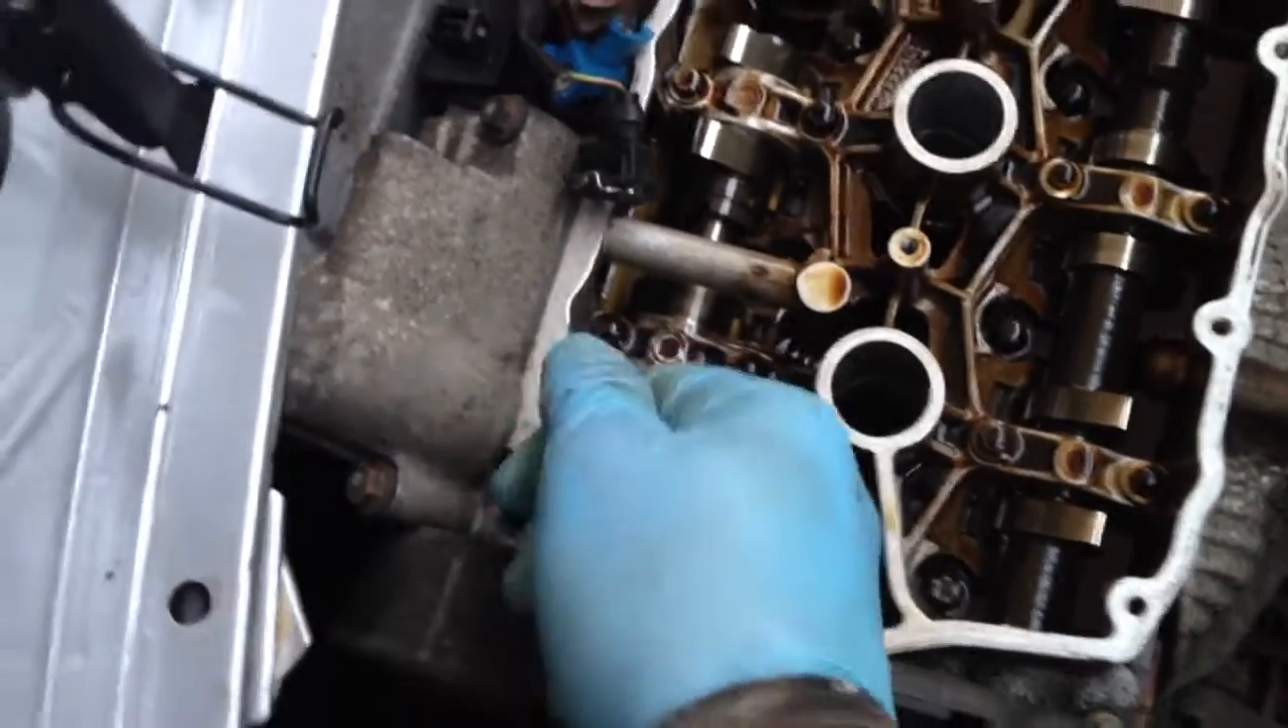Now we have the cam cover off, you can see all the camshafts.